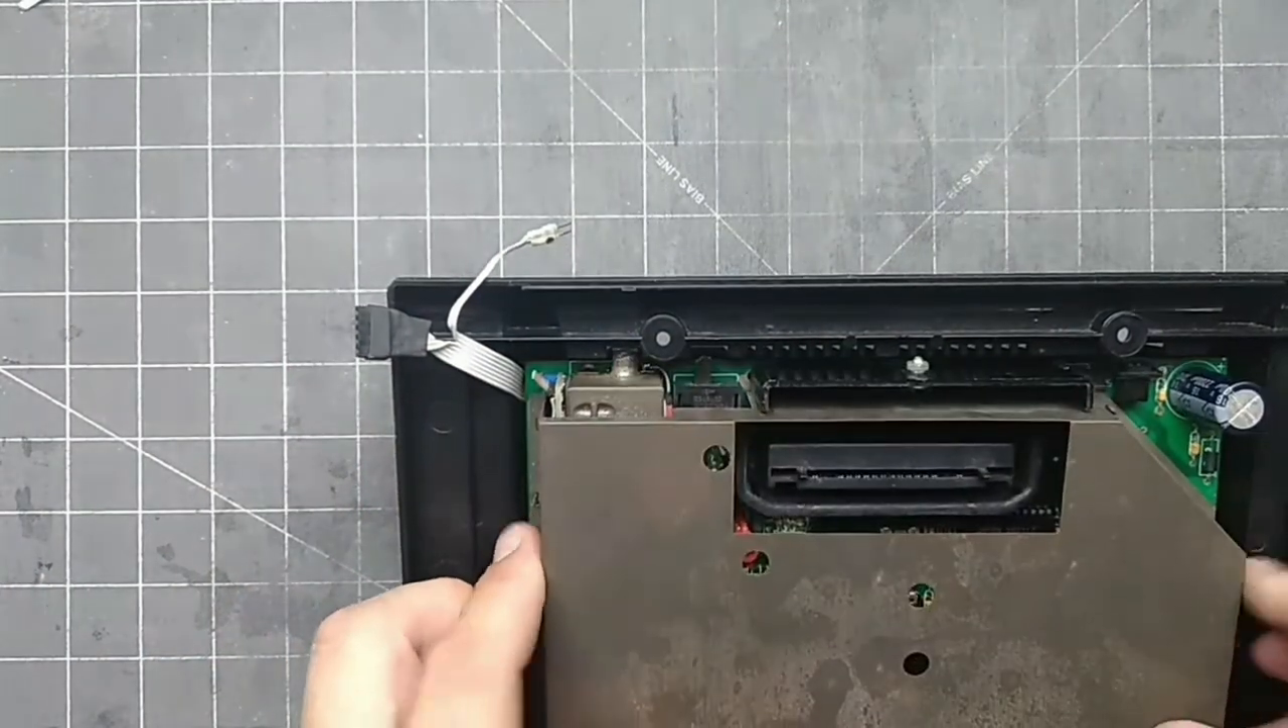Laying the ribbon cable flat, I put the main board with RF shield into place.